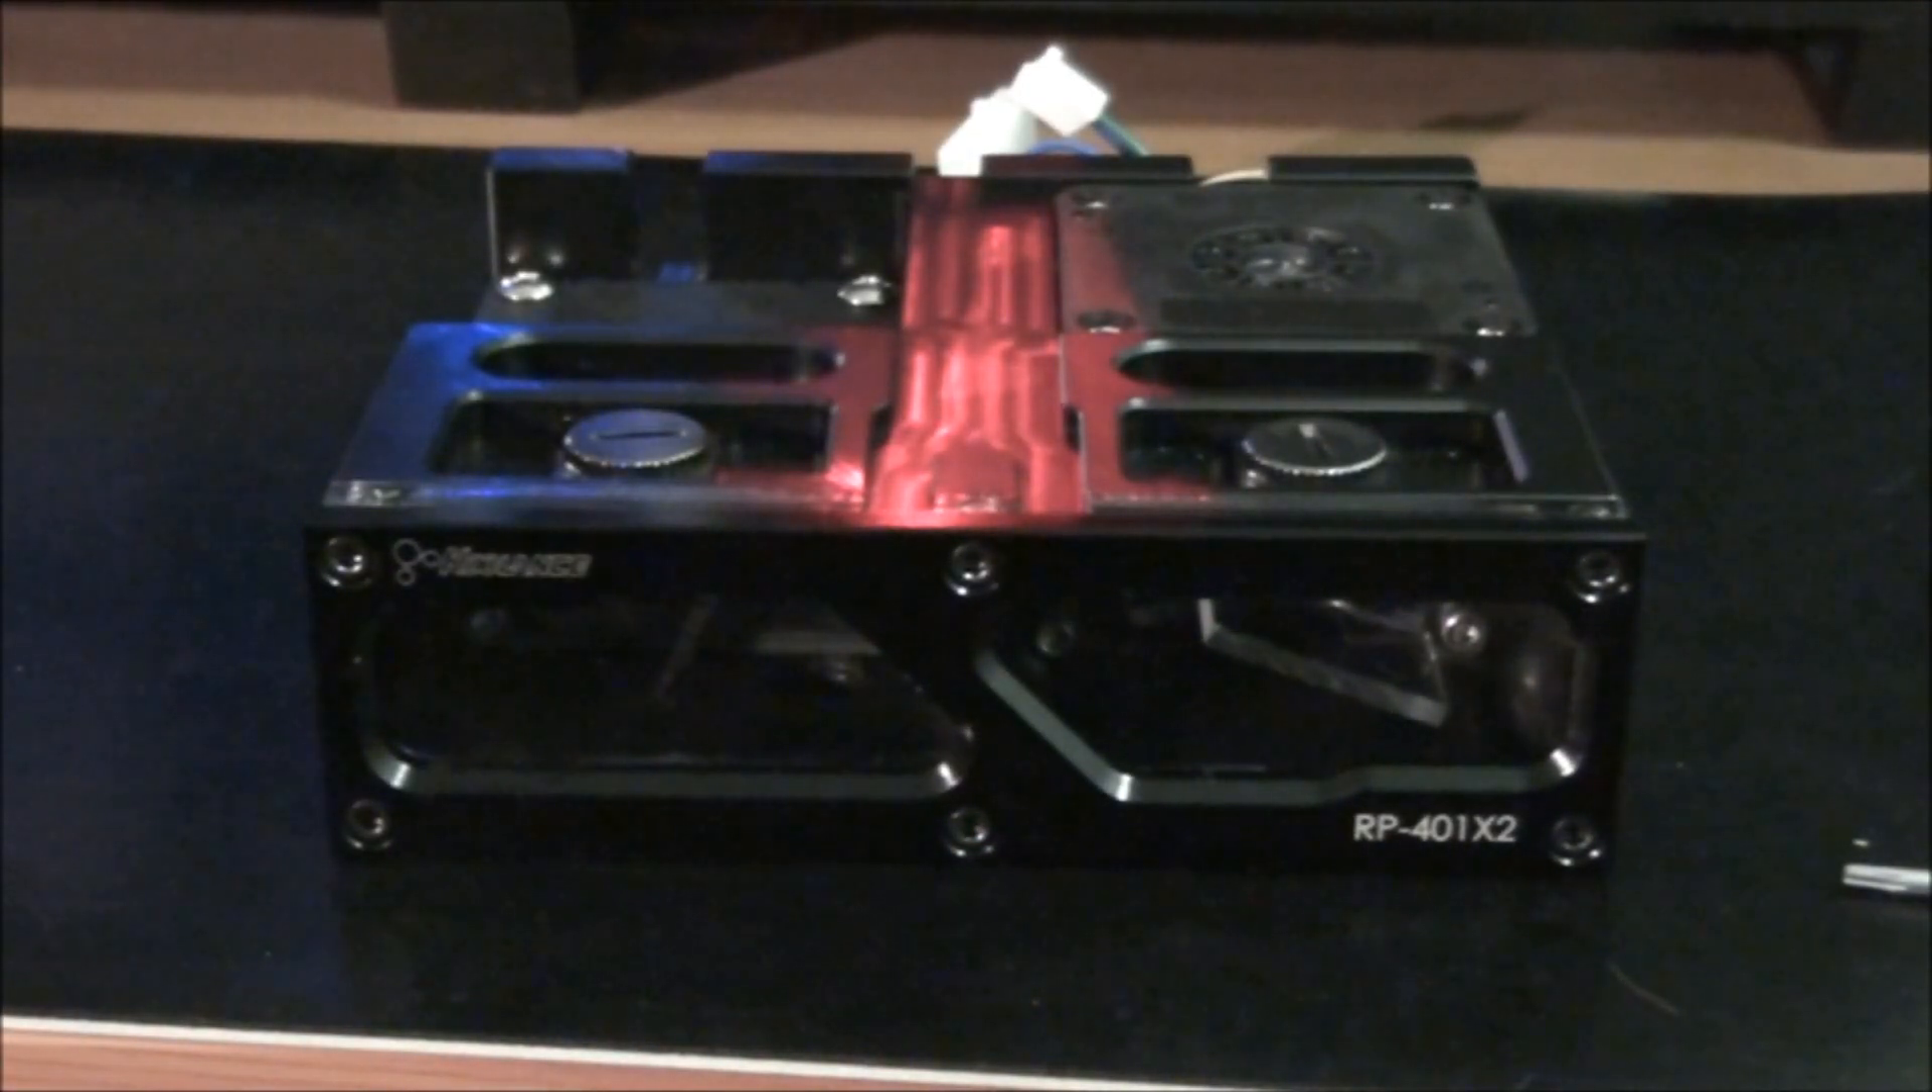Okay, so the front window has been reinstalled.